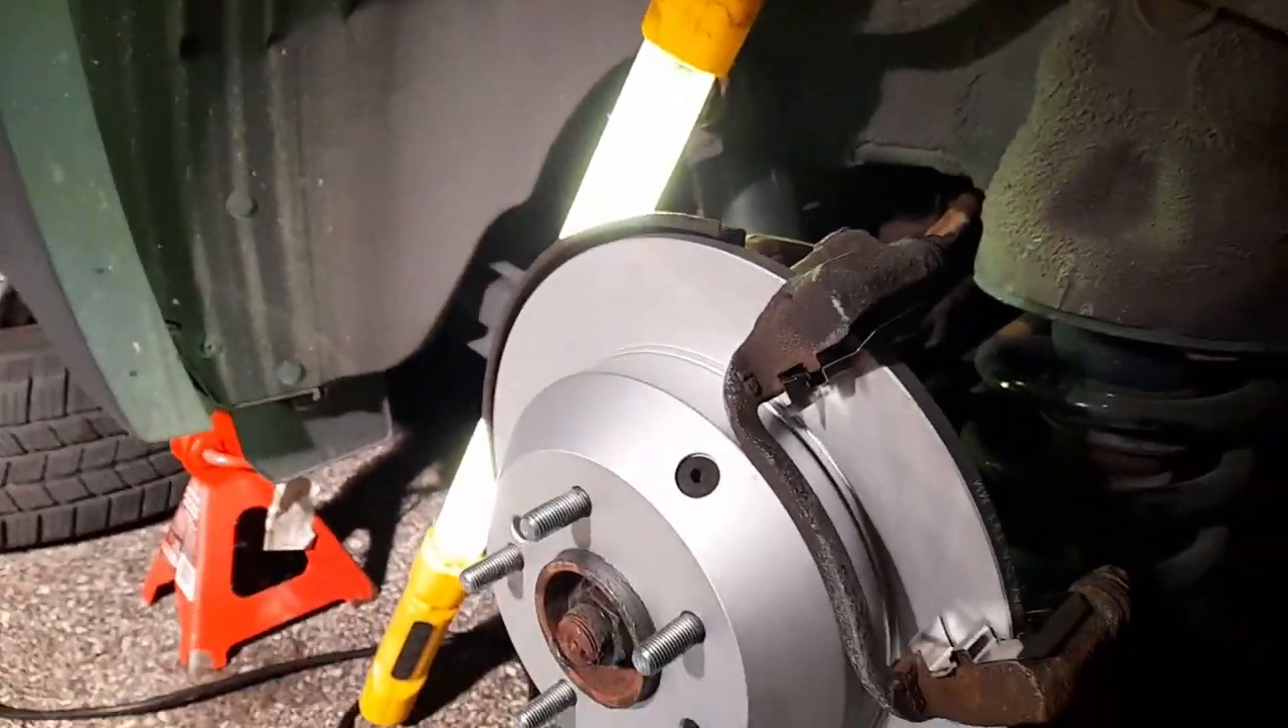The bracket is on.